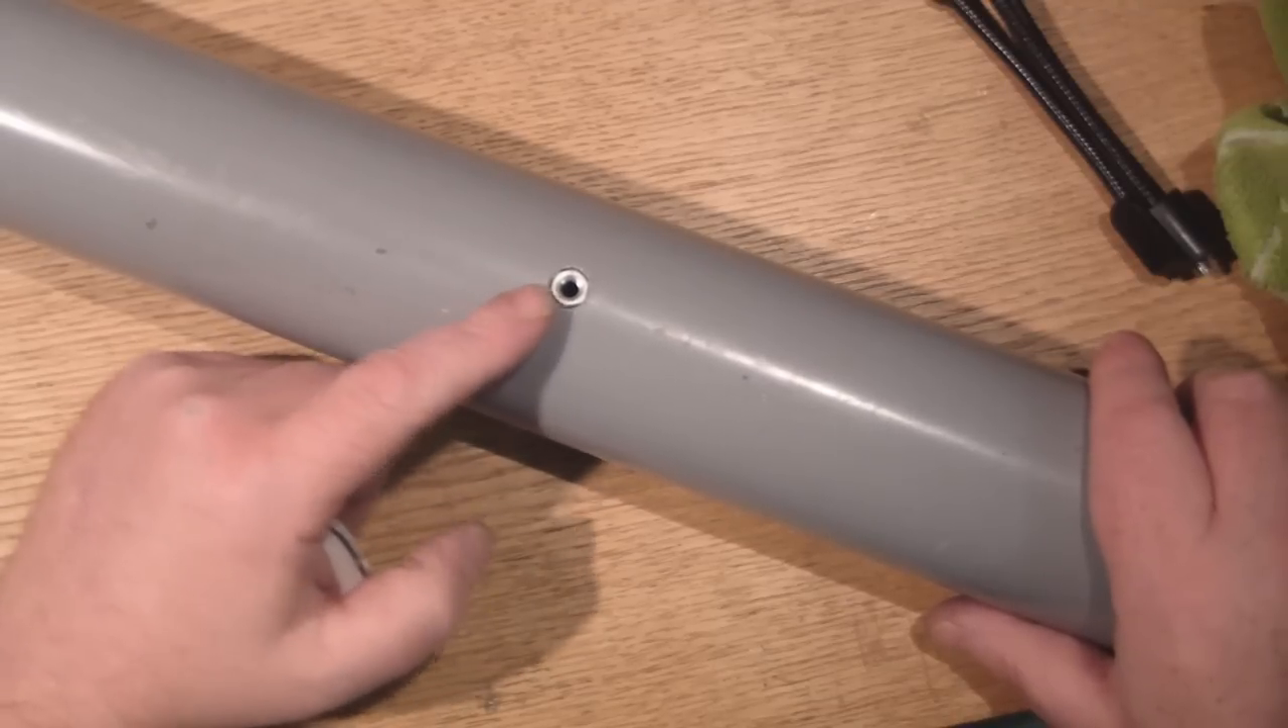So that's the nut in place and I've epoxied it down so it's nice and strong so we can attach a tripod to it now.